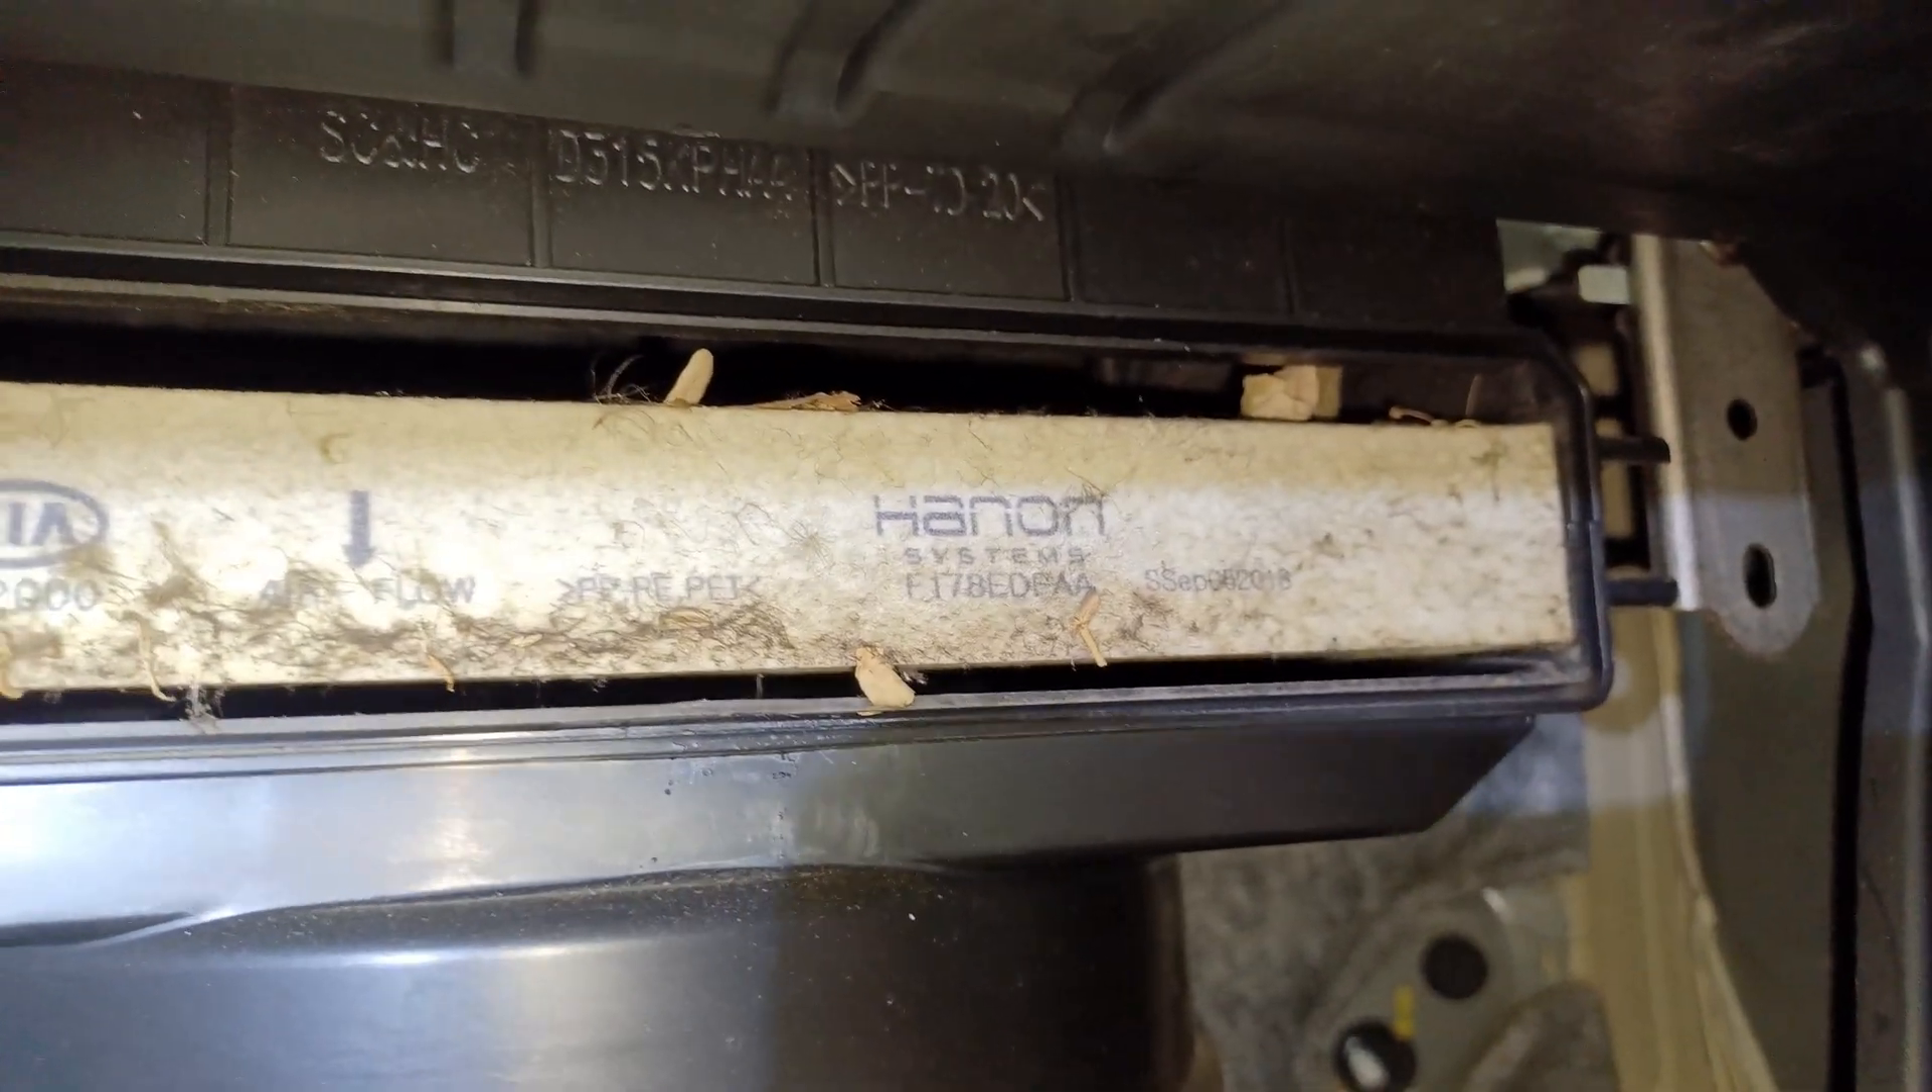And I took the cover off already for the cabin air filter.